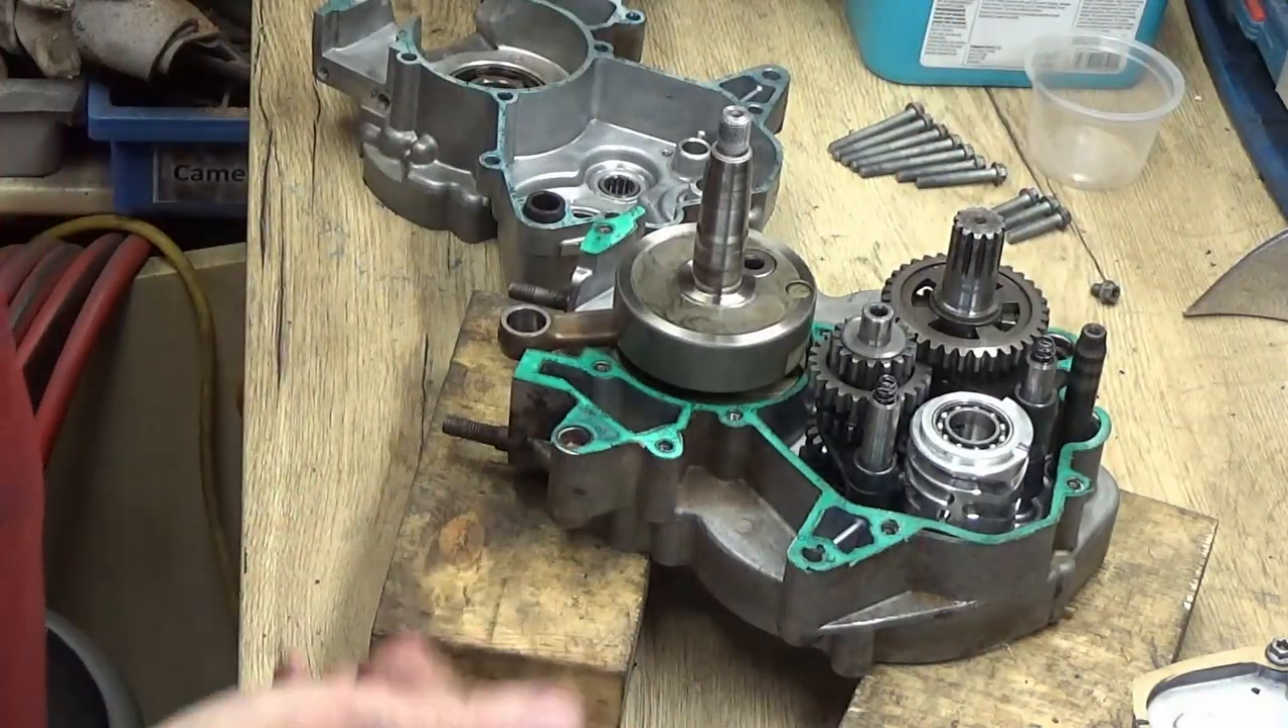So, I've put the gasket in place.